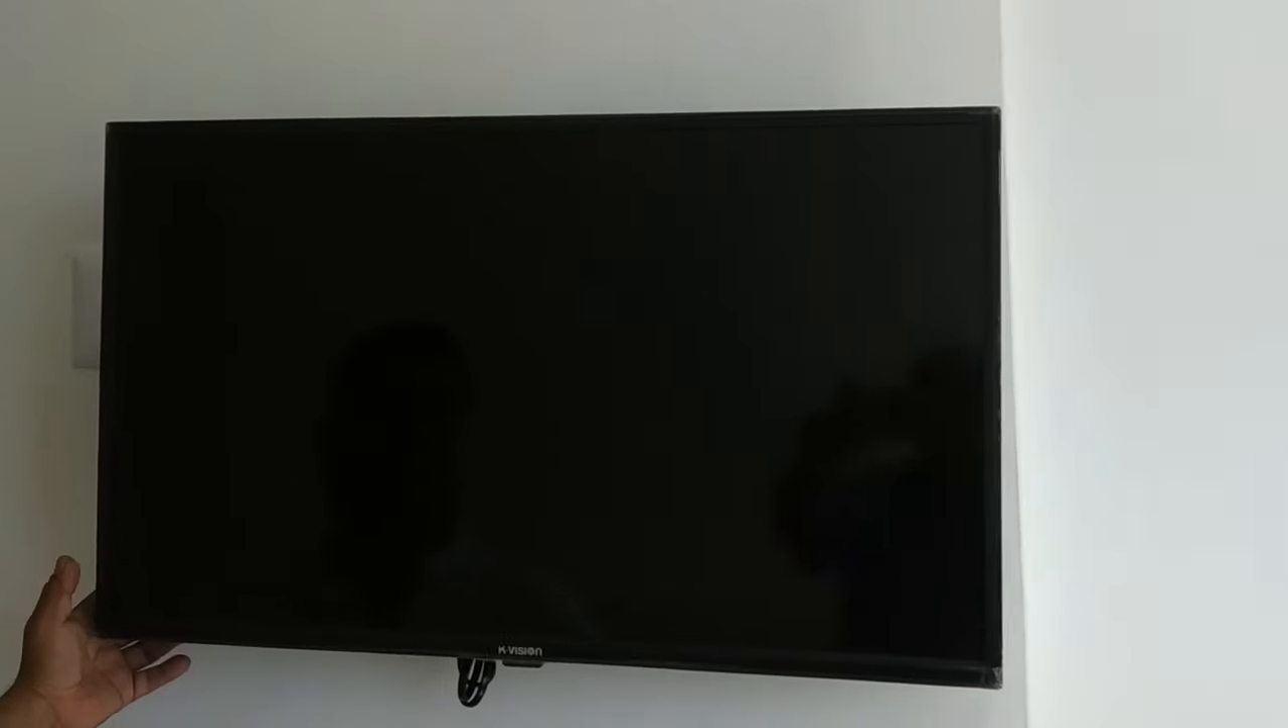Así es como ya queda instalada la pantalla.